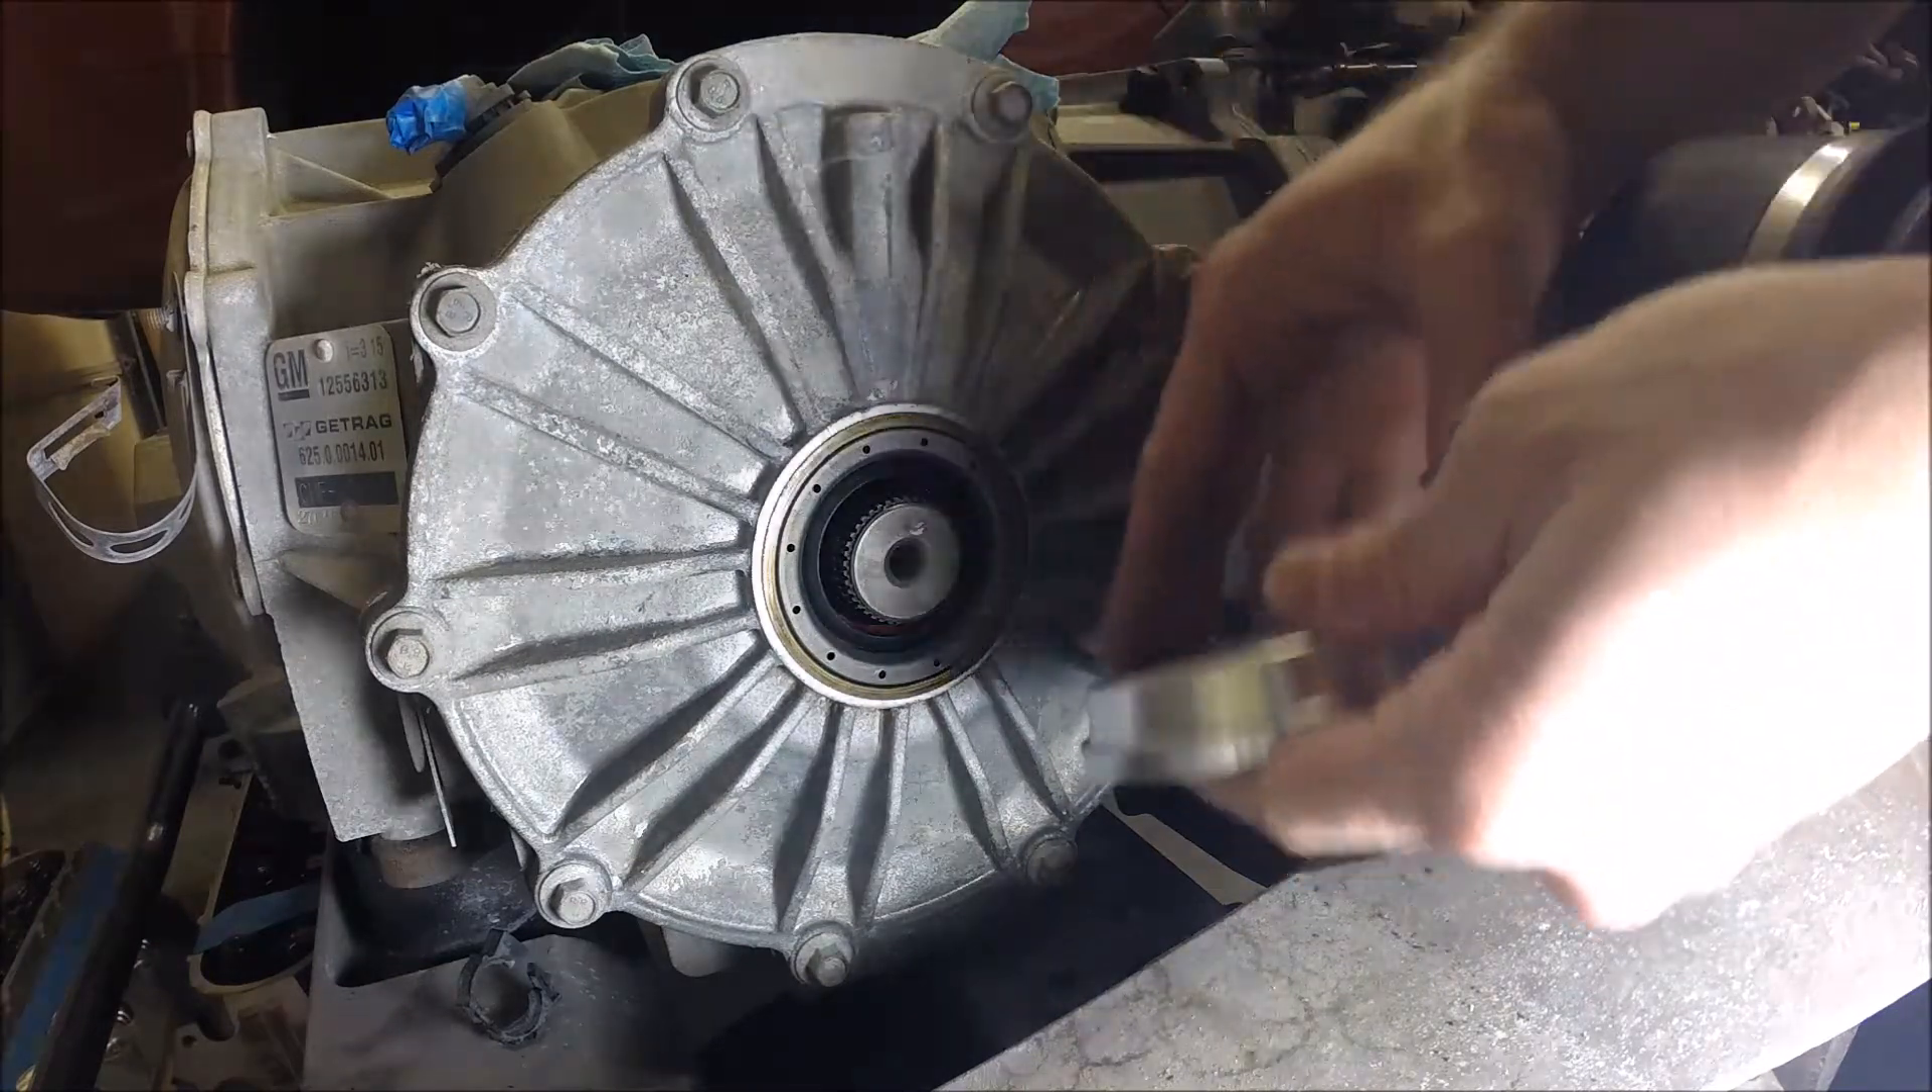So I've got the seal in.